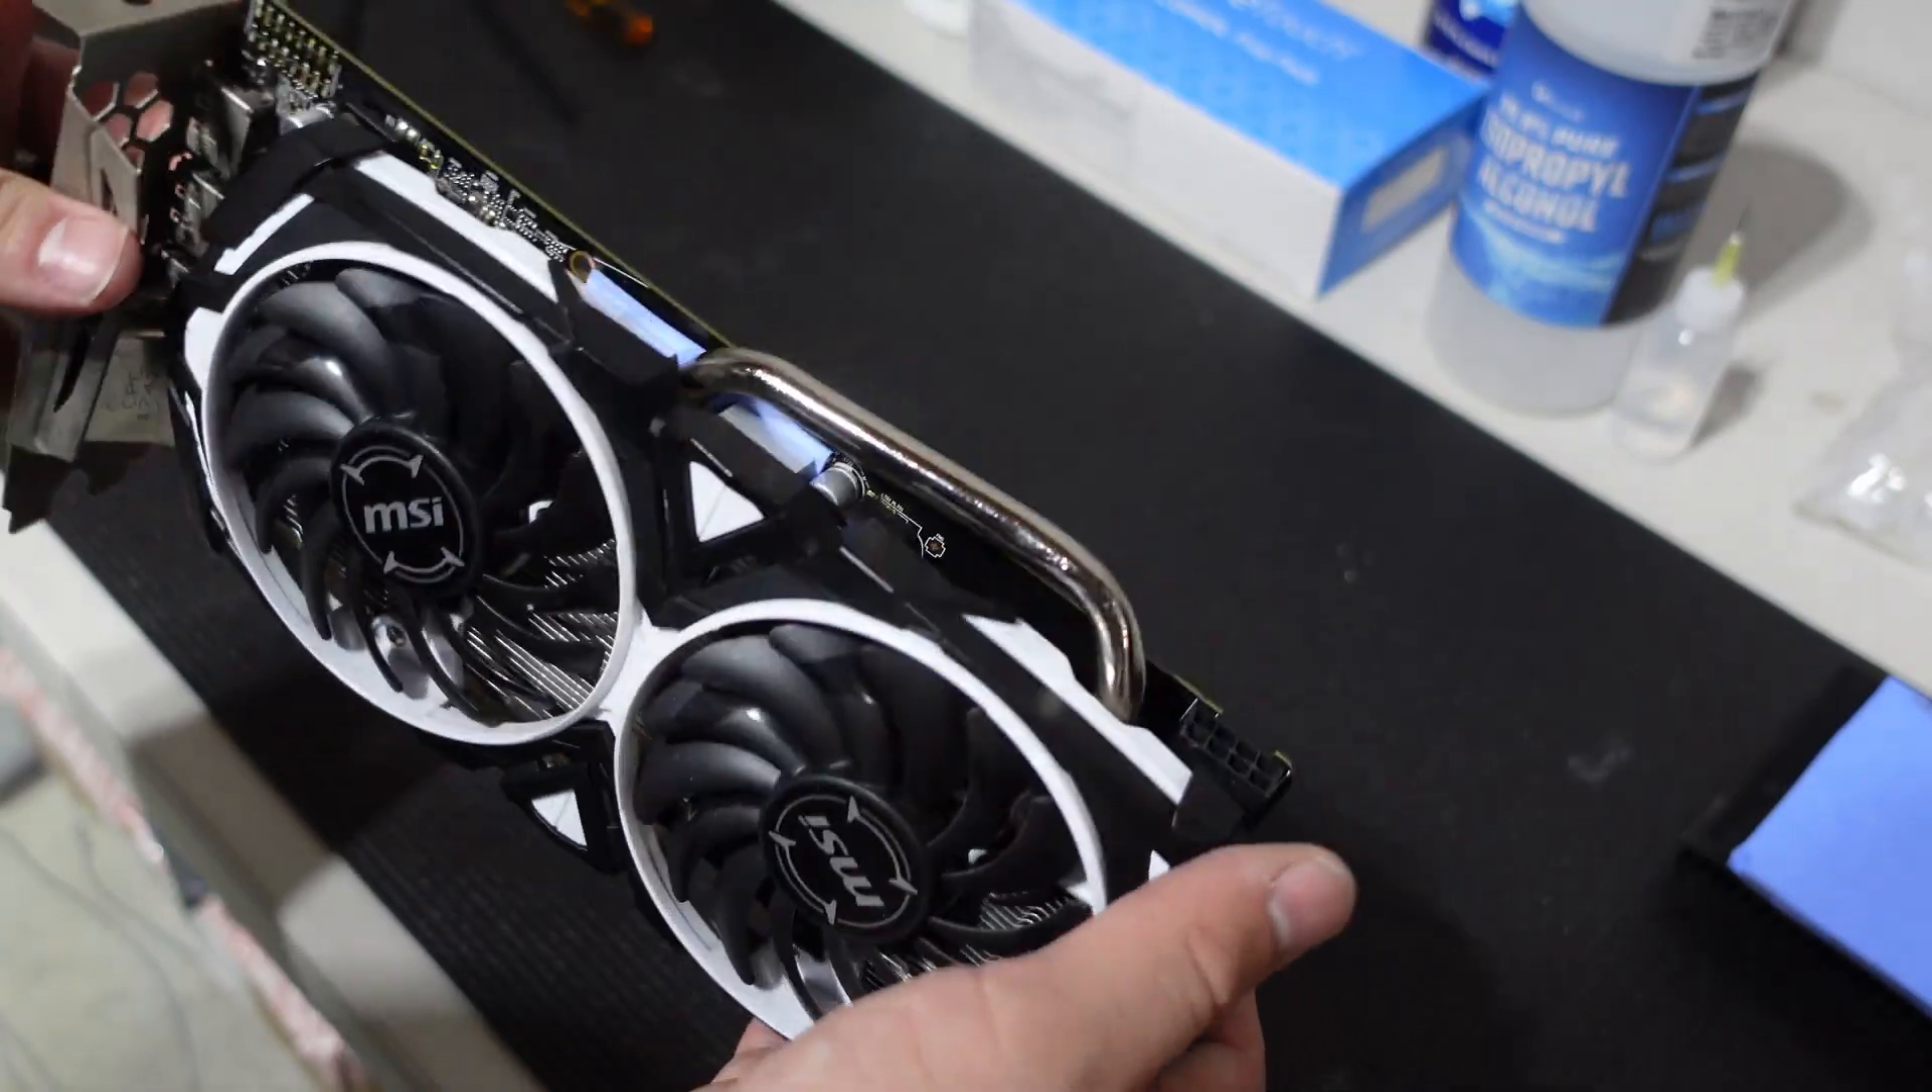All righty, guys. That is it. We went ahead and got the original heatsink on.